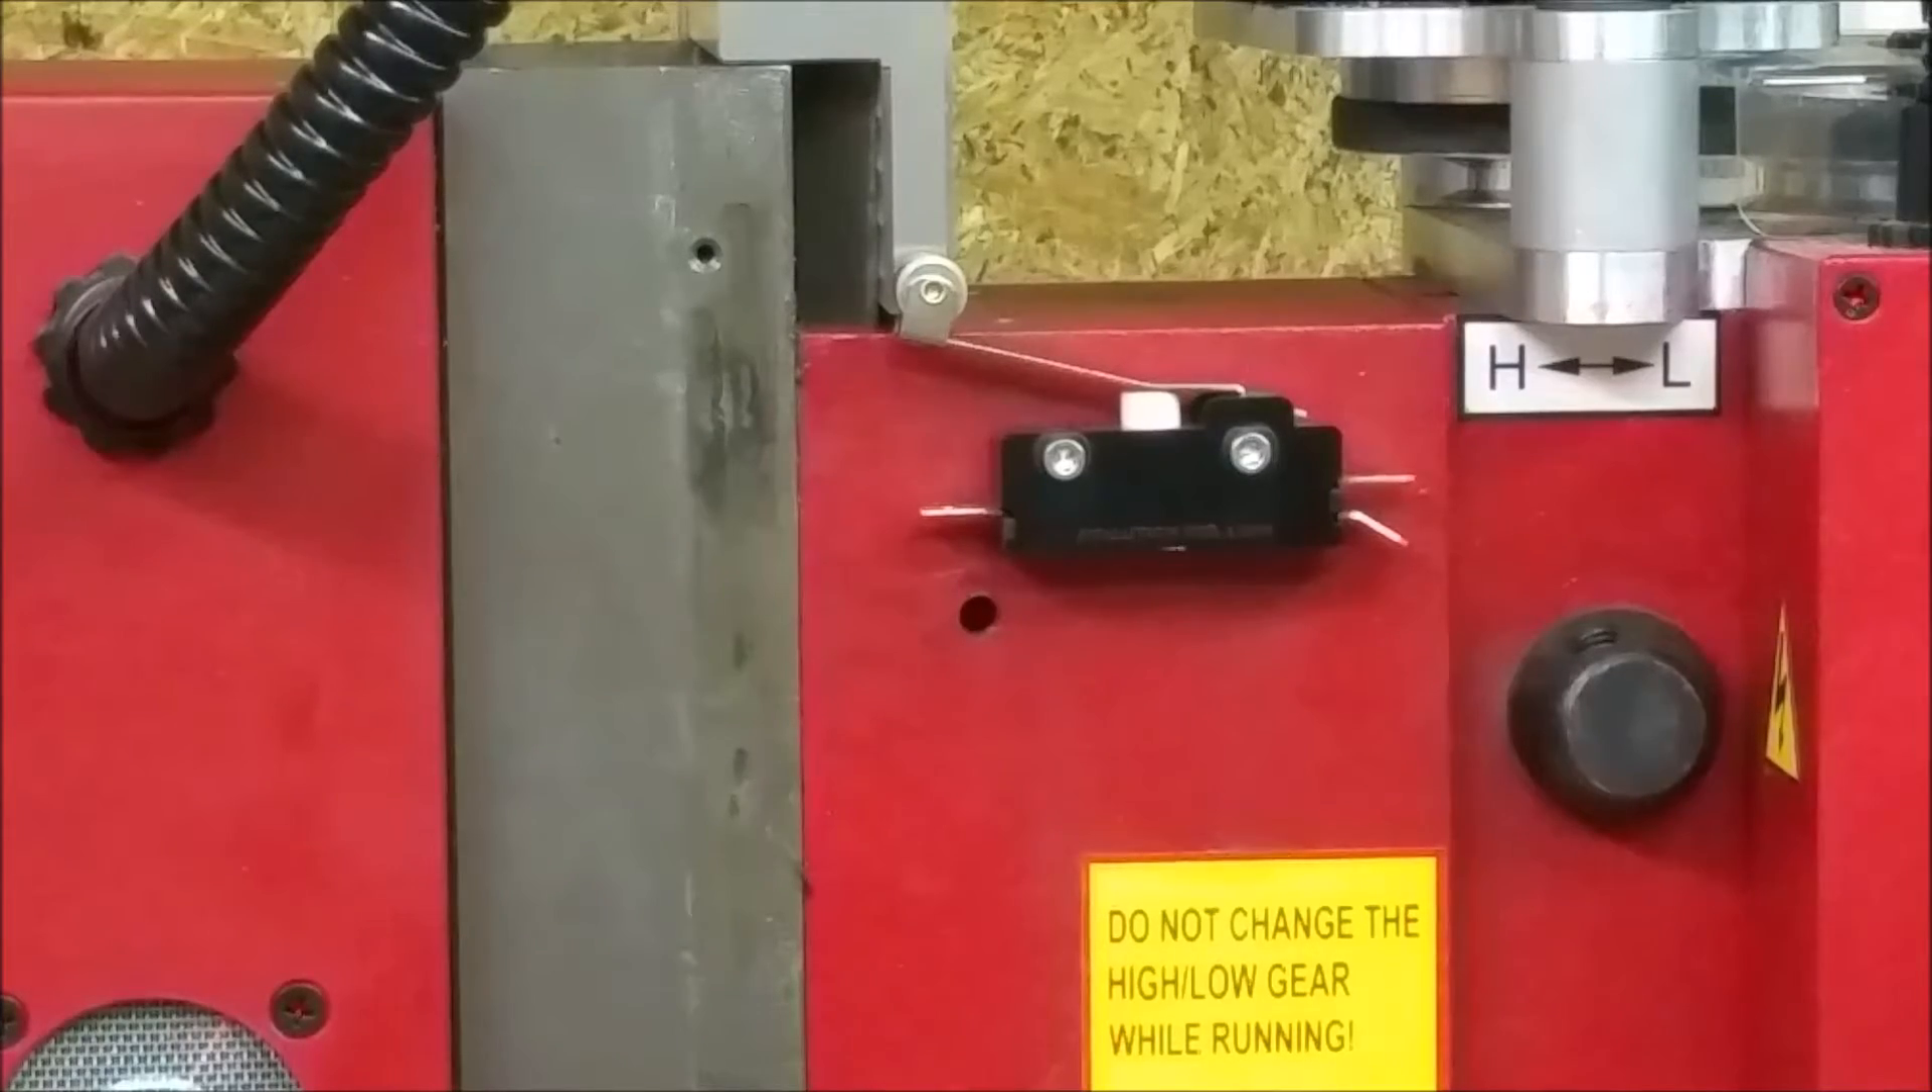So, okay, I got the Z-axis micro switch mounted.